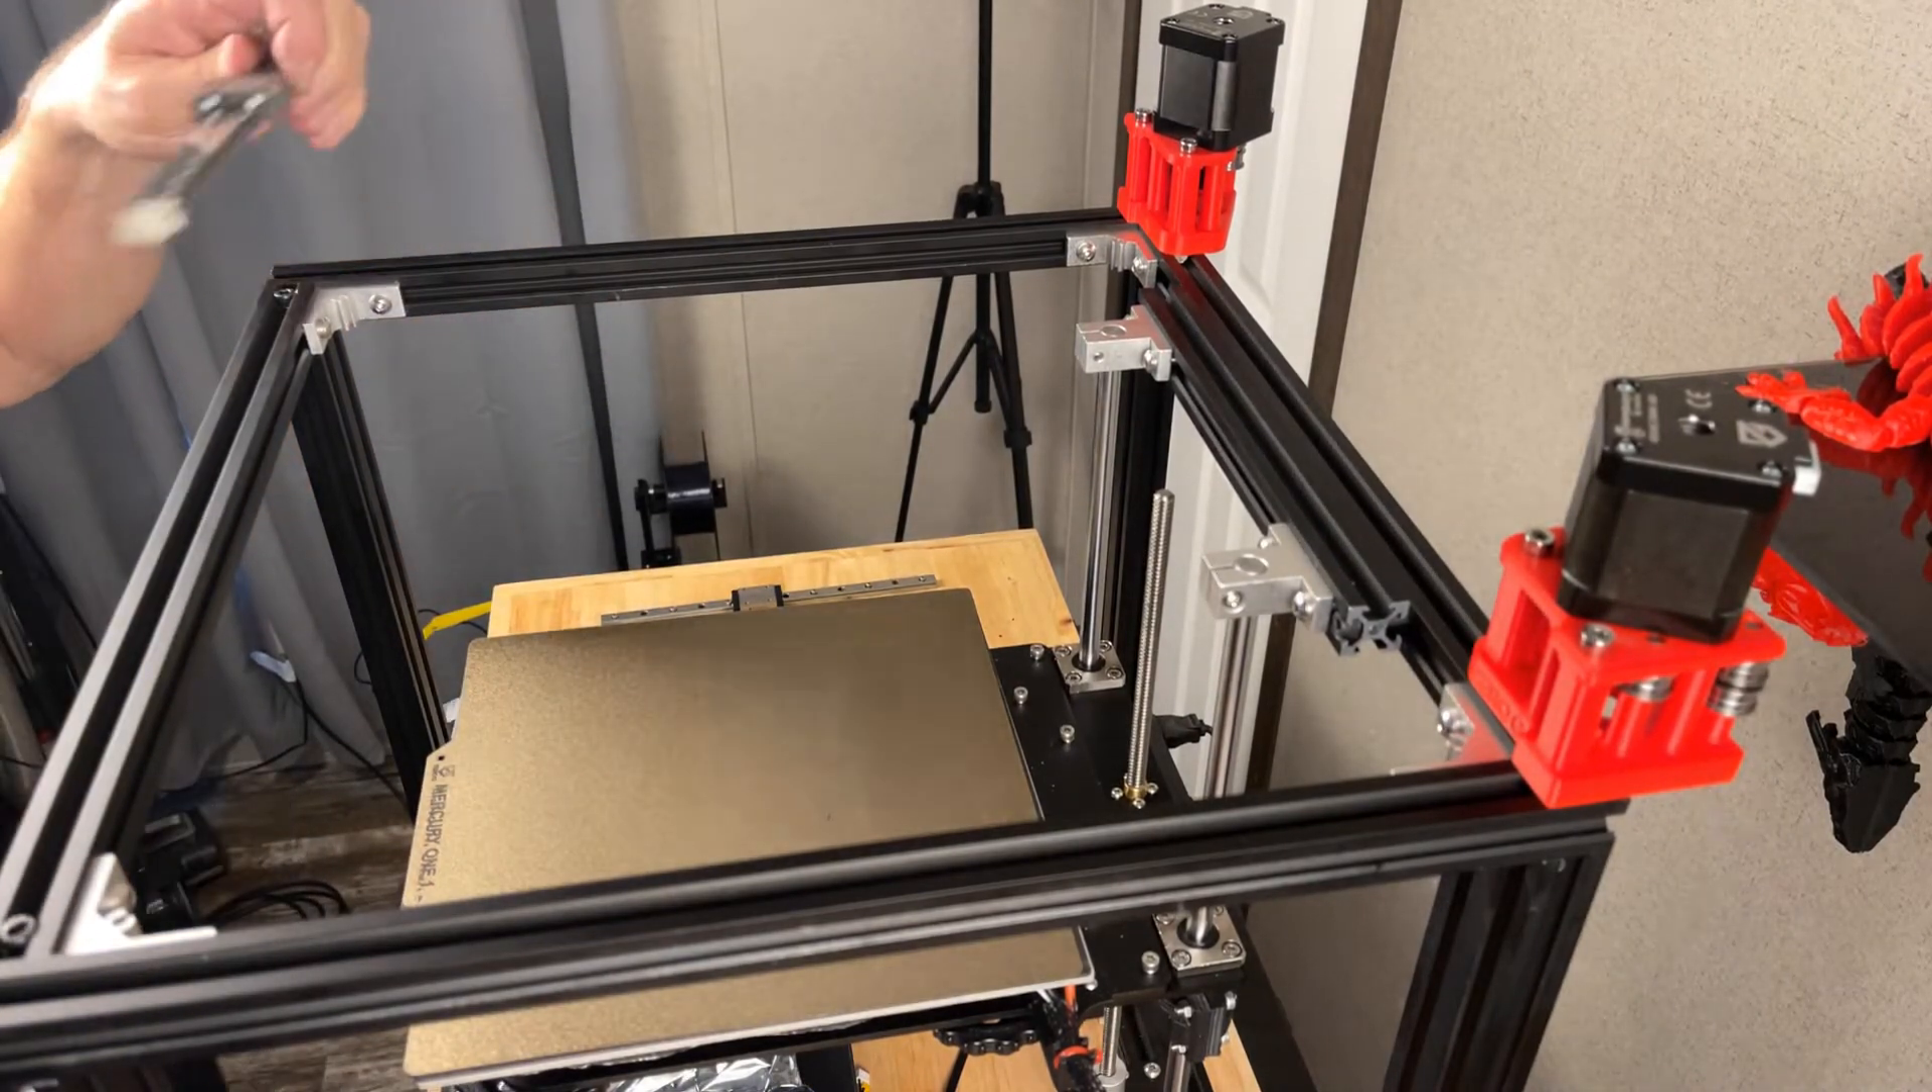Now we'll do the same thing put the right tower on and that's it your x and y steppers are in place.